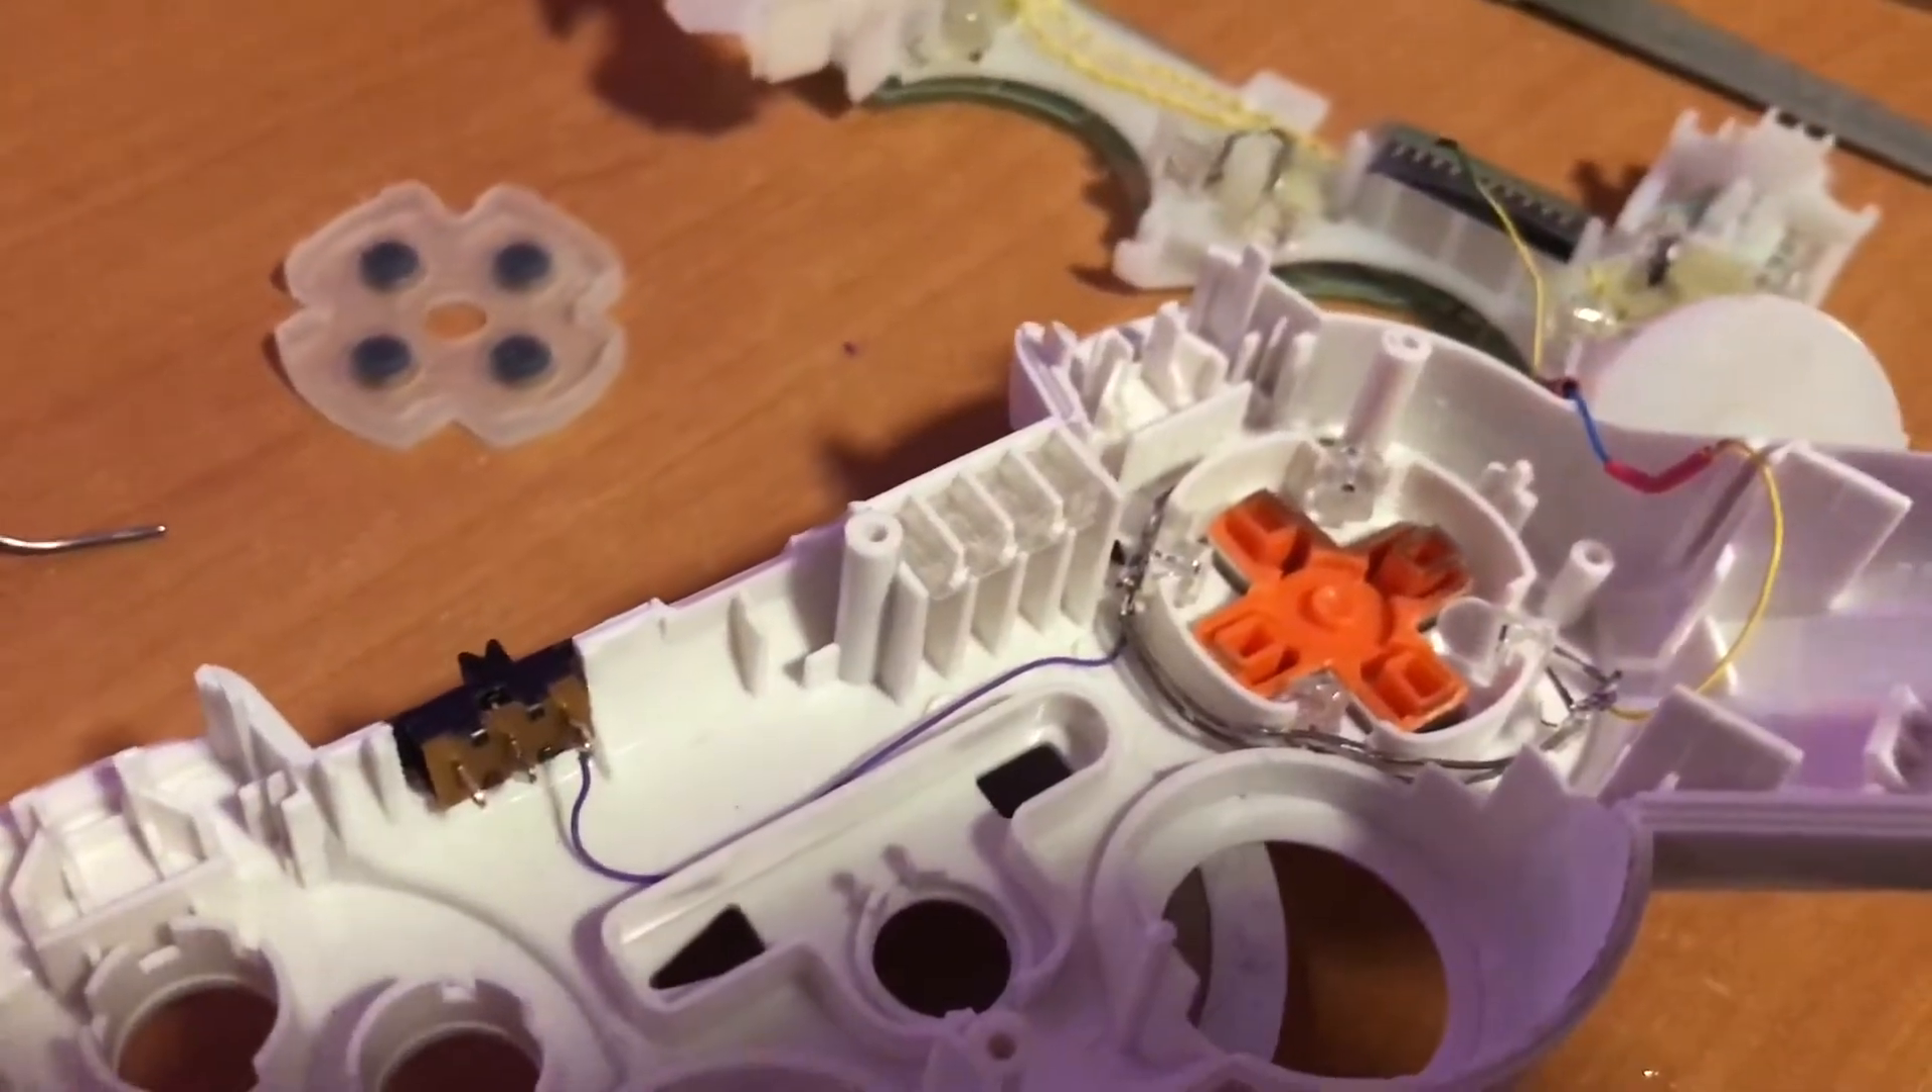And I have my switch on there now.